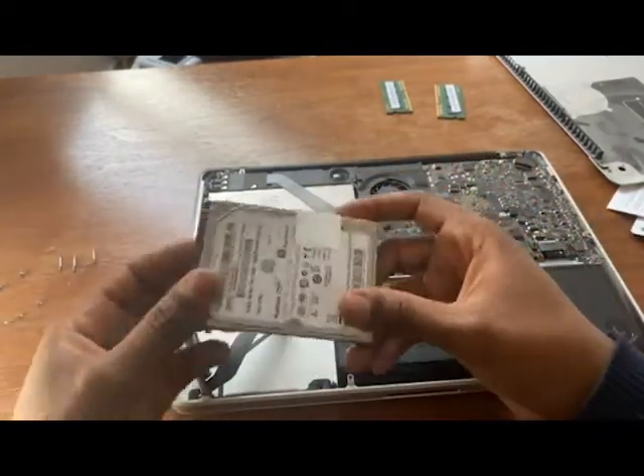So this is the HDD removed.